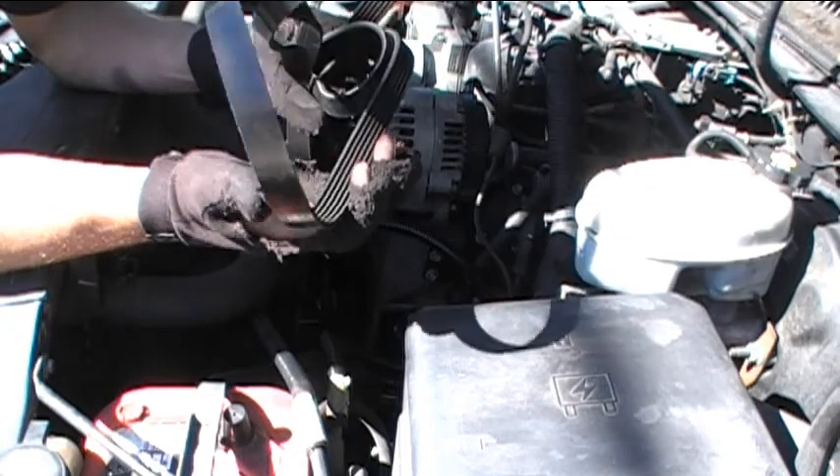Okay, so there we go, I've got the whole main belt off, and we'll take a closer look at it later, but this is it.